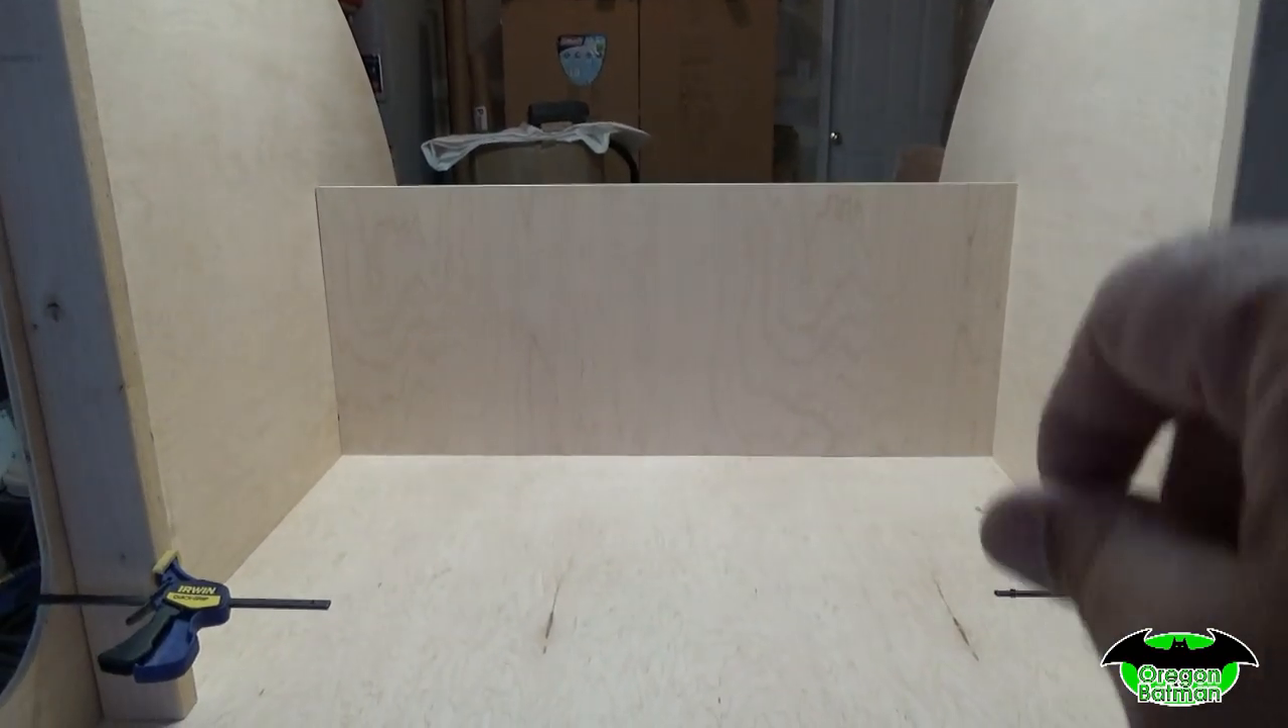All right, so we've got a bulkhead cut. It's set in place right now, just kind of temporary.